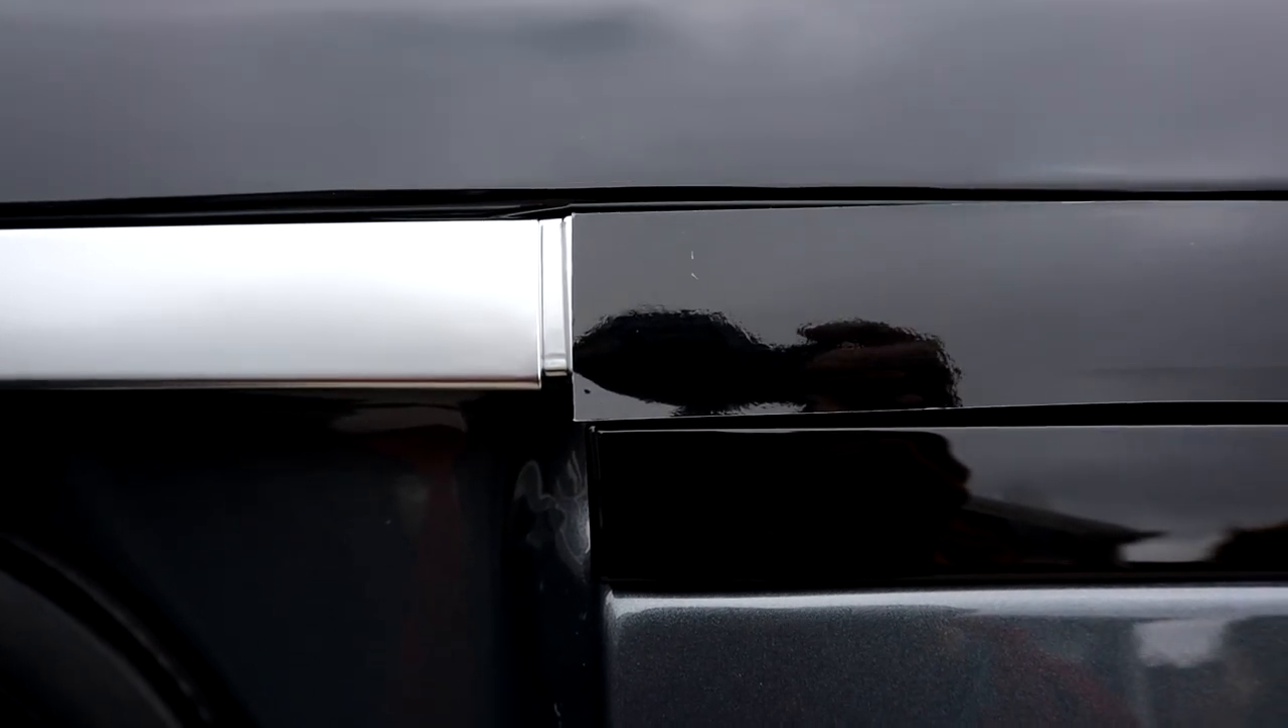And if you notice, sometimes the trim isn't quite long enough. So you see there's a little gap there.